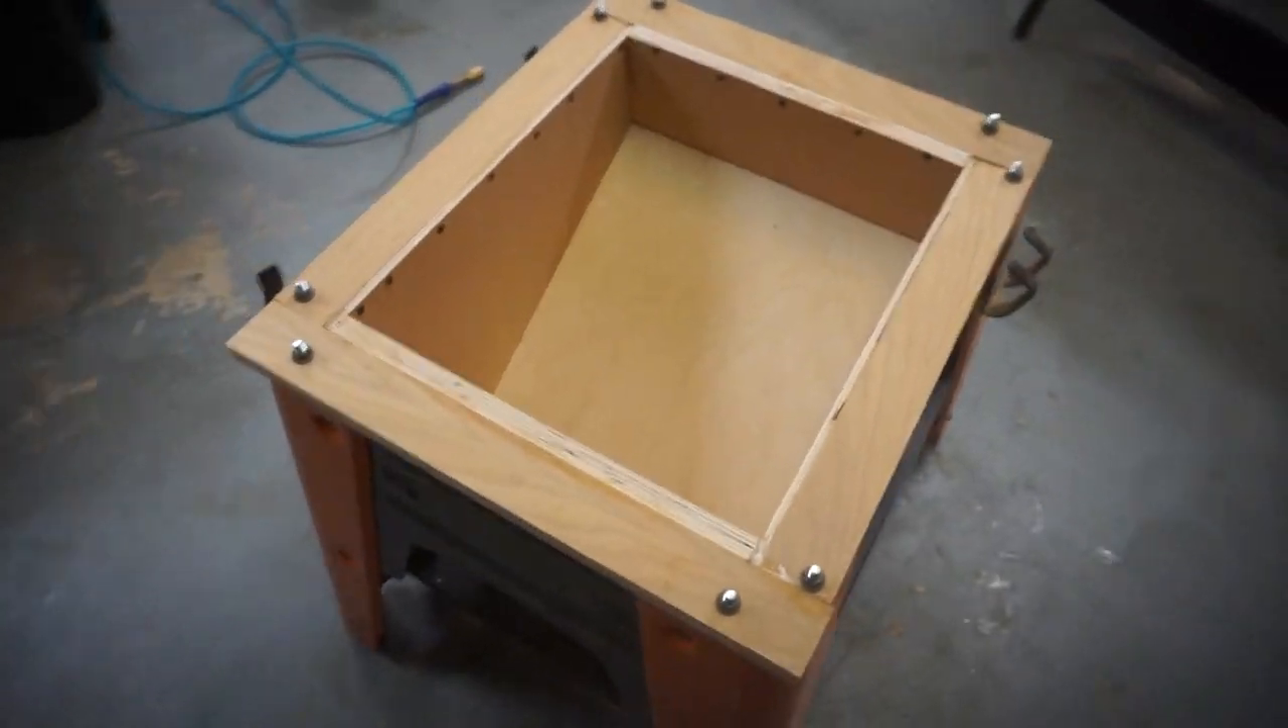Alright, everything's assembled. I've got the bottom in and the sides. It's all glued and screwed.